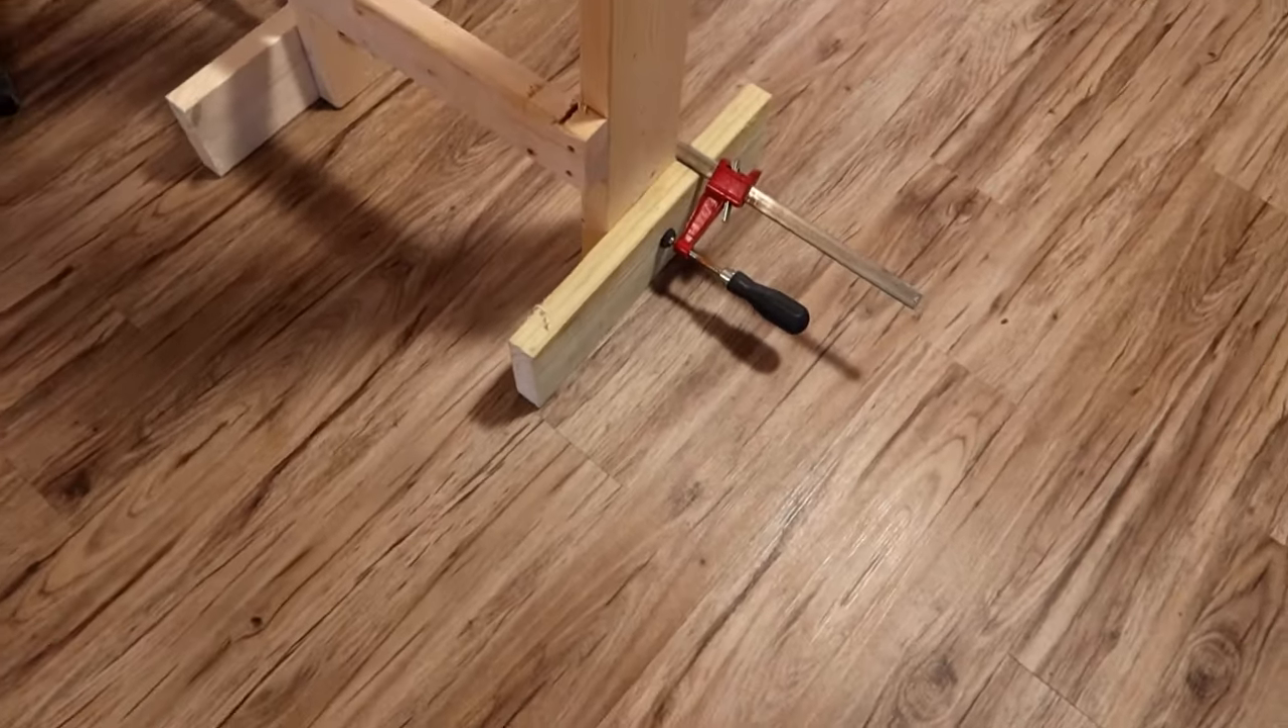You see, I didn't even attach the feet with screws or bolts or anything like that. I just used a clamp.